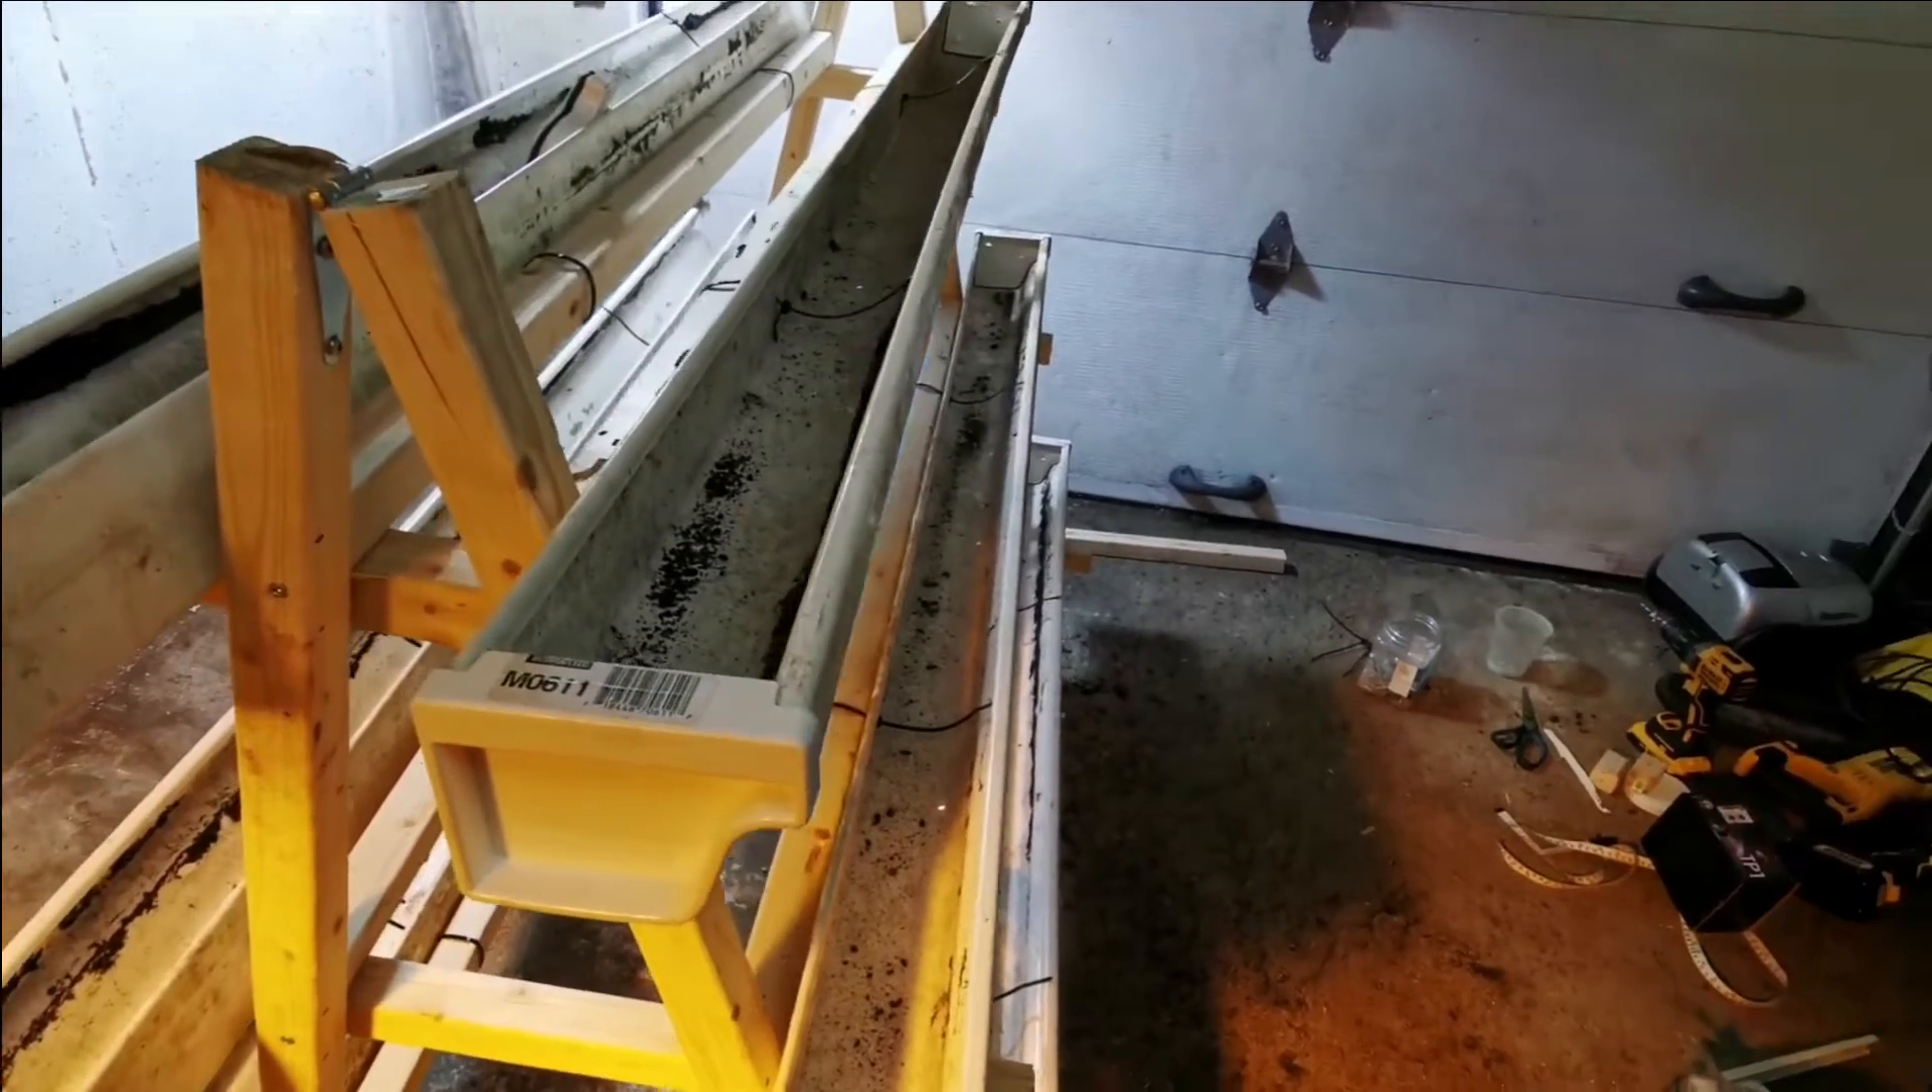All right so that's it we've got end caps on this side.